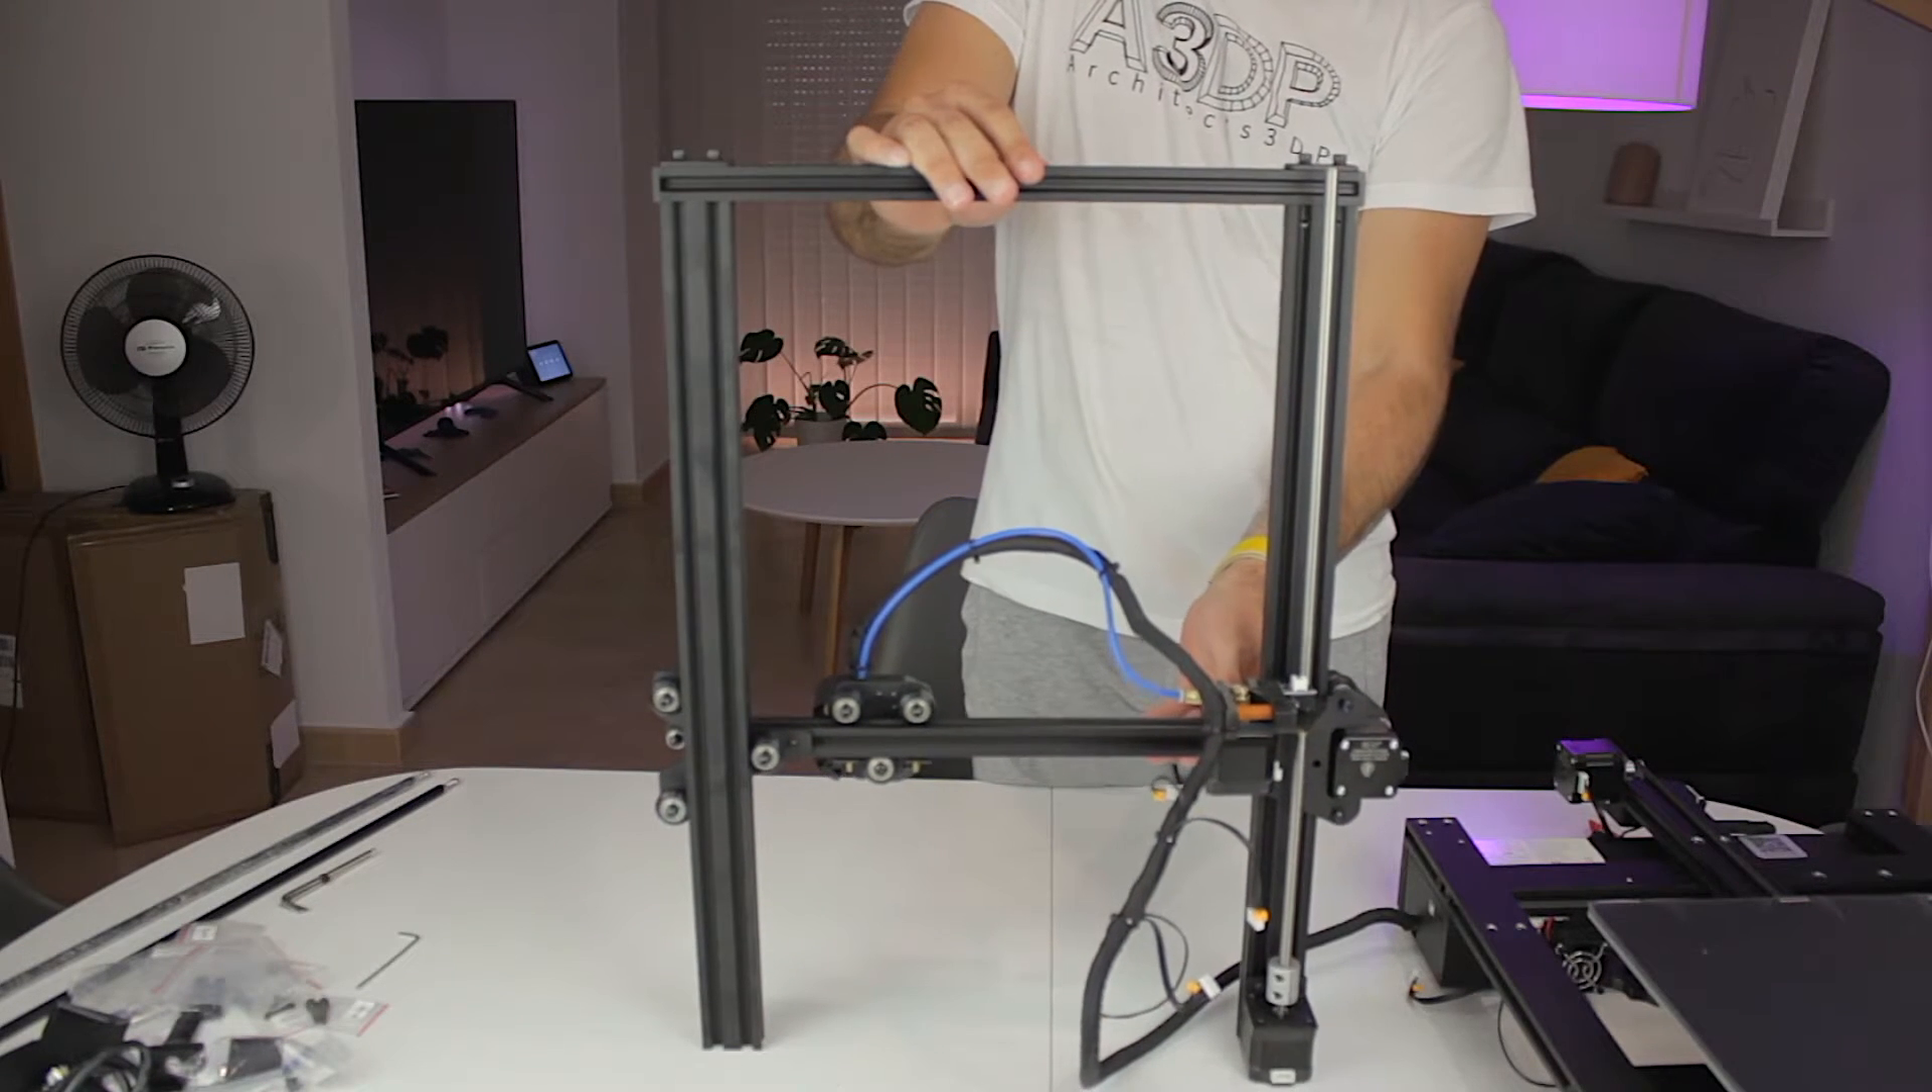Here we have the X and Z -axis completely assembled that as you can see can go up and down.